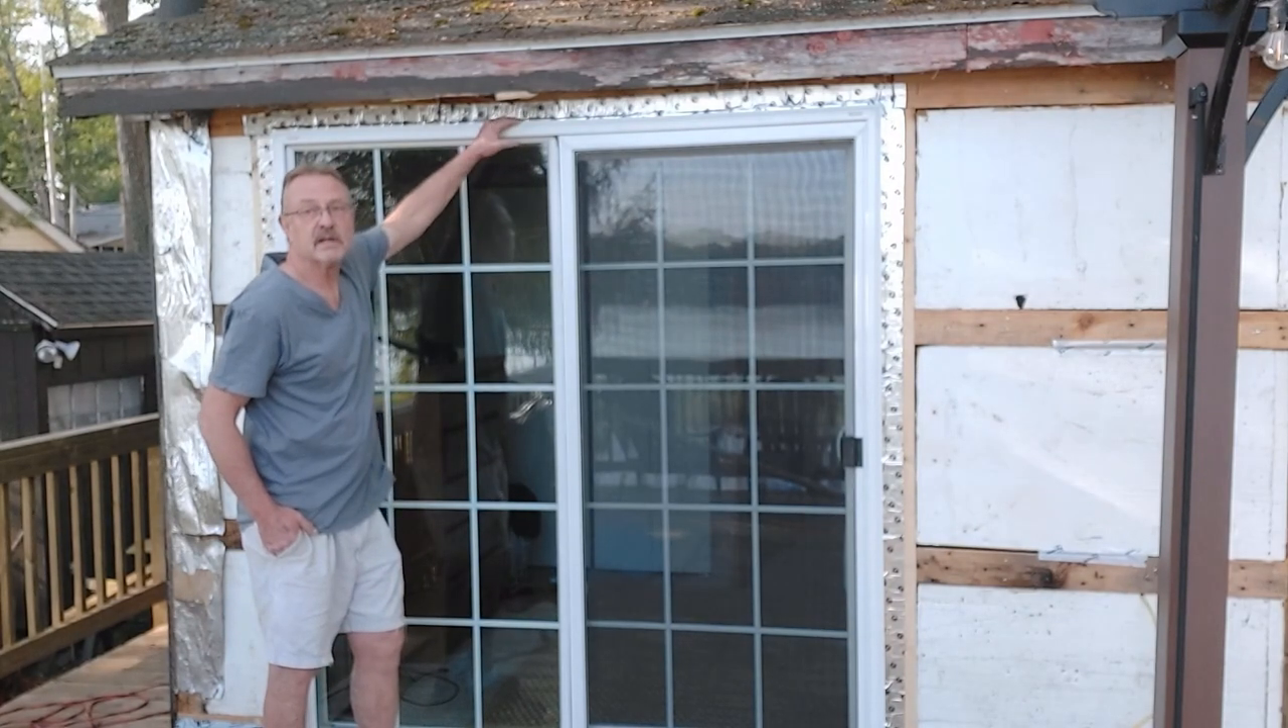I still have to get my siding on, obviously.